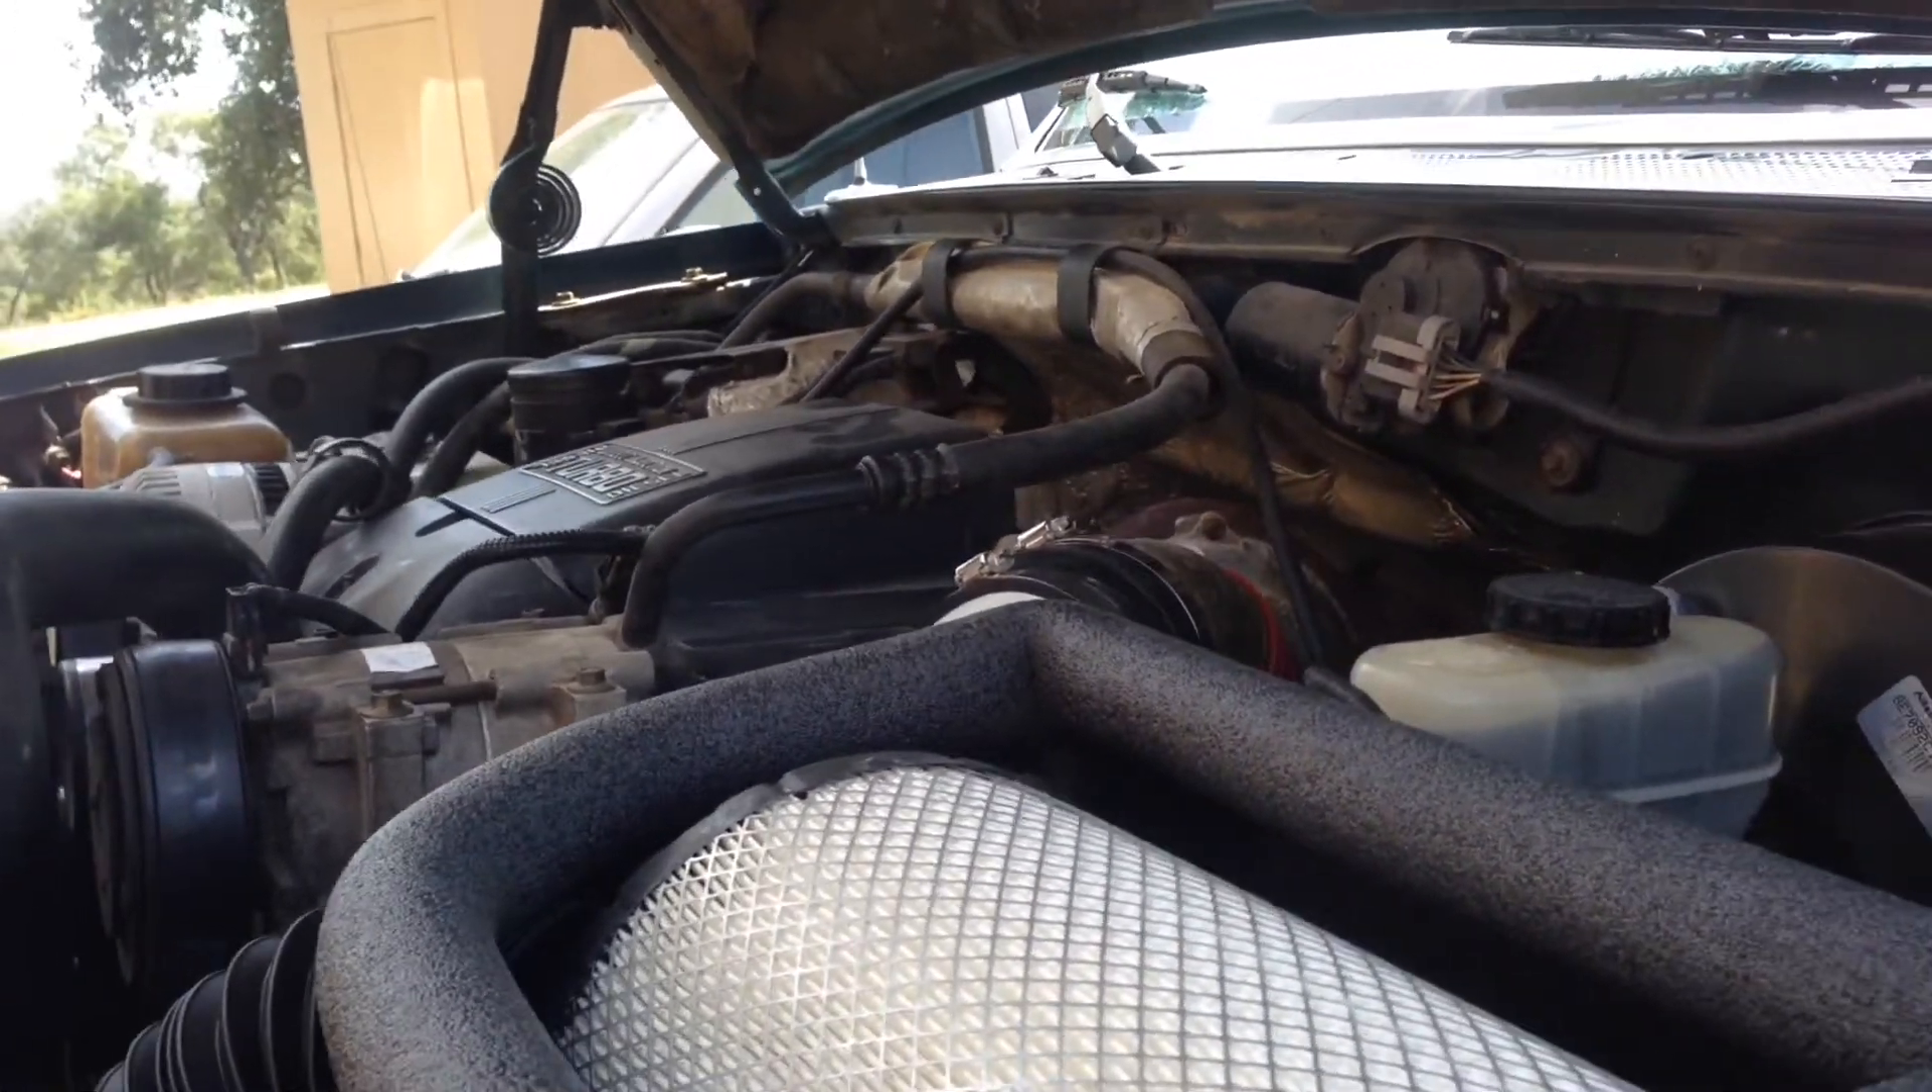Alright, I went ahead and got the whole air intake all set up.